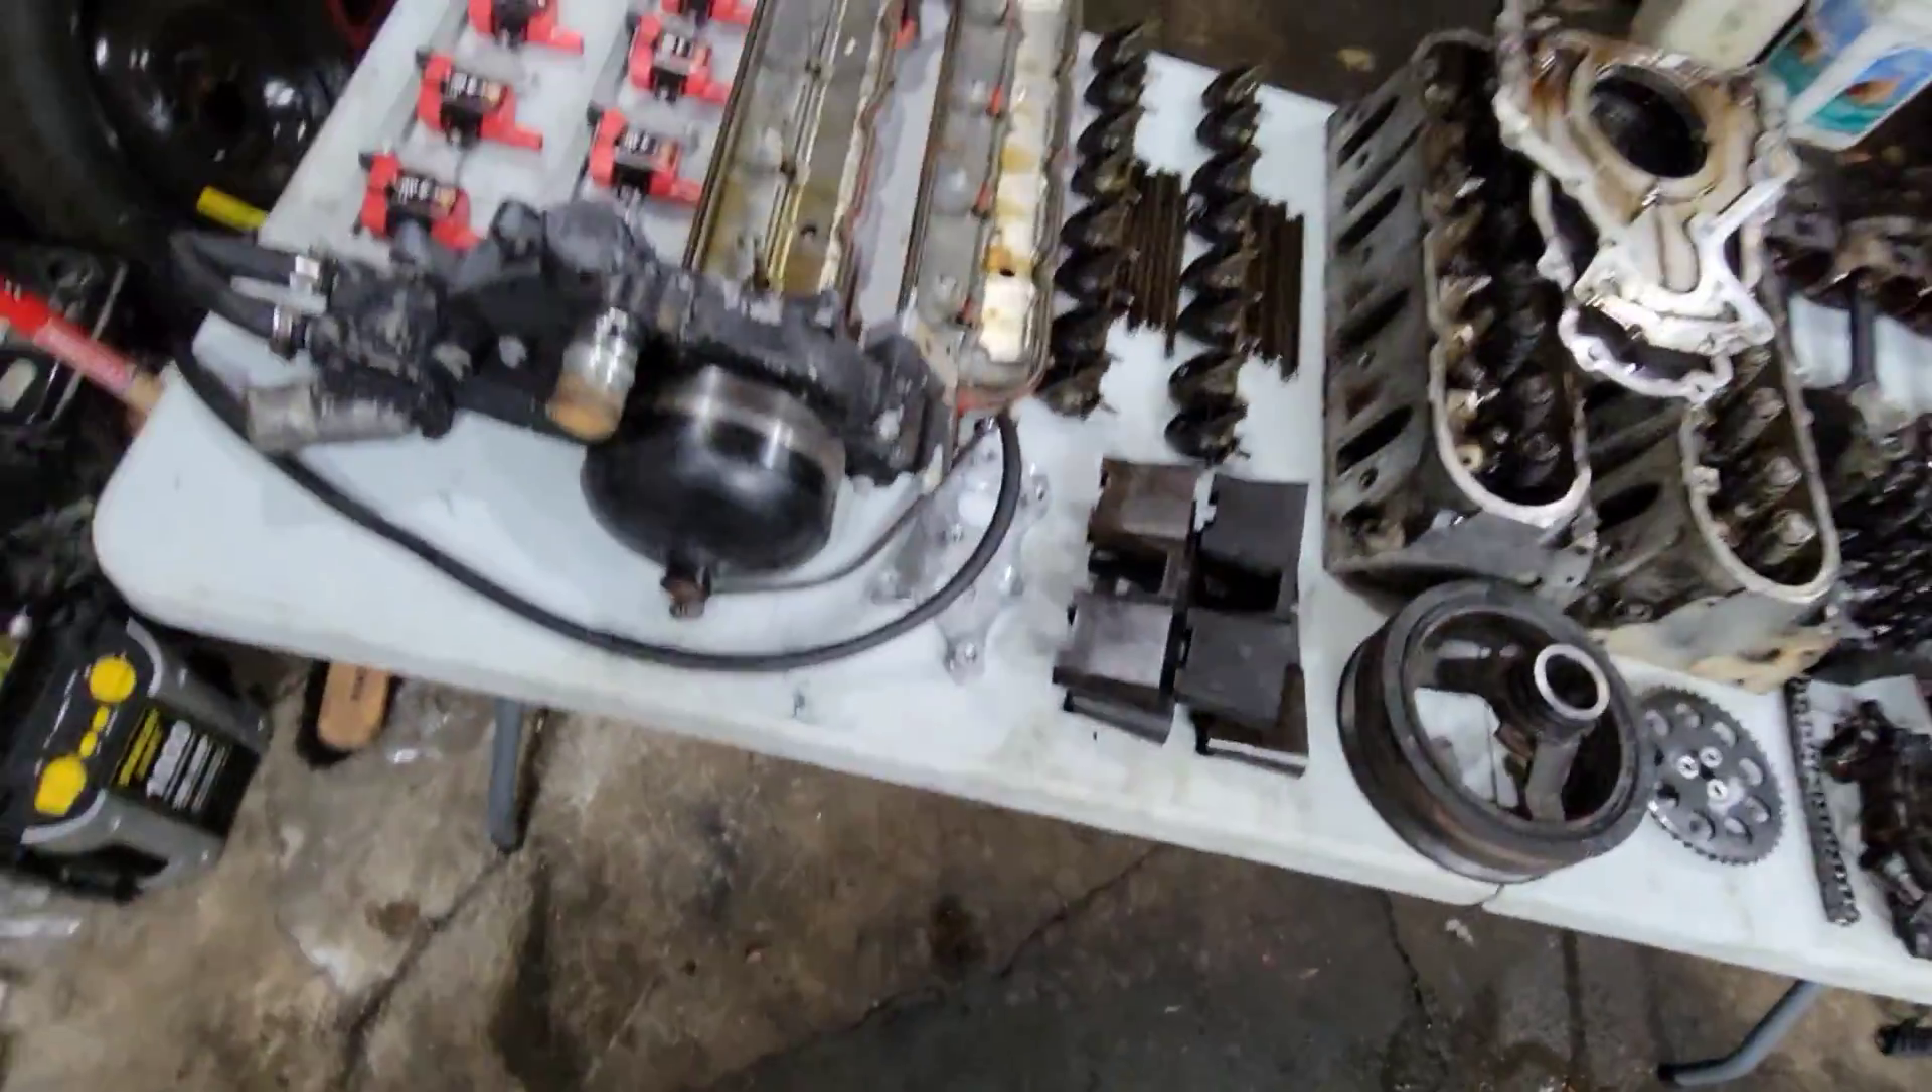Here's our table of parts we pulled off the motor.